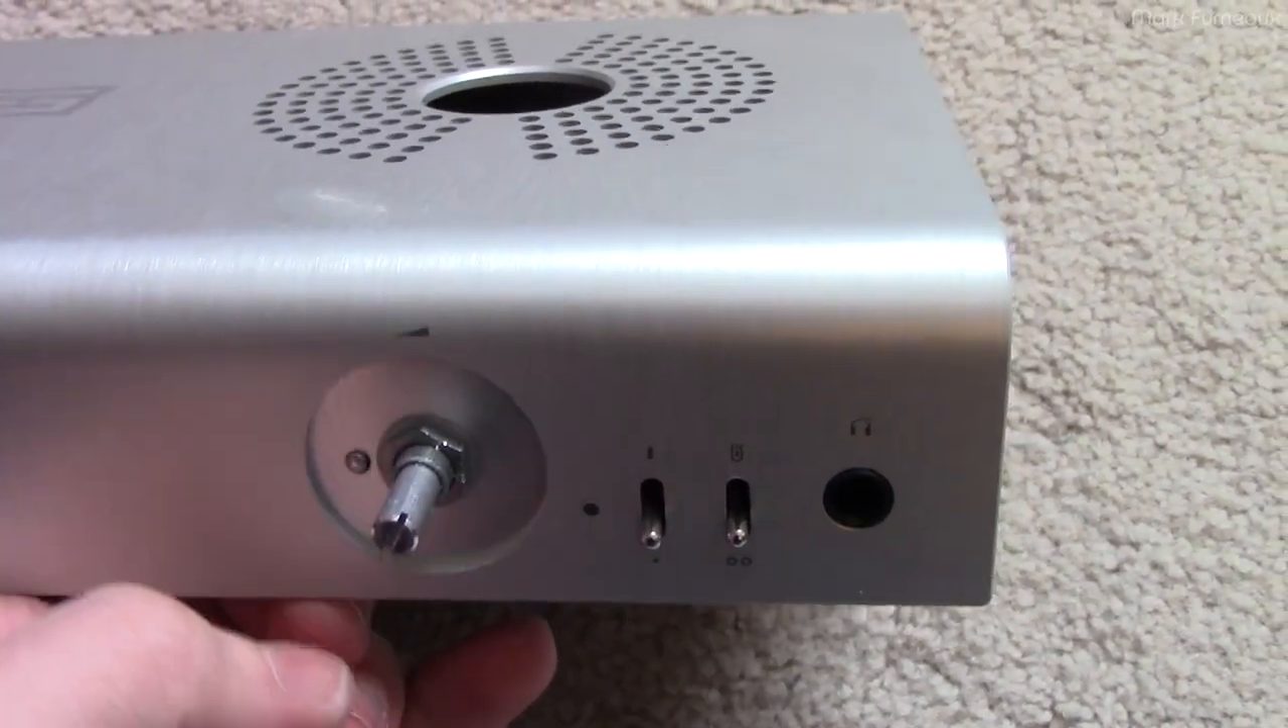So now with the volume knob removed, um, you'll see that there is a nut, um, on the shaft of the pot here with a little washer behind it.